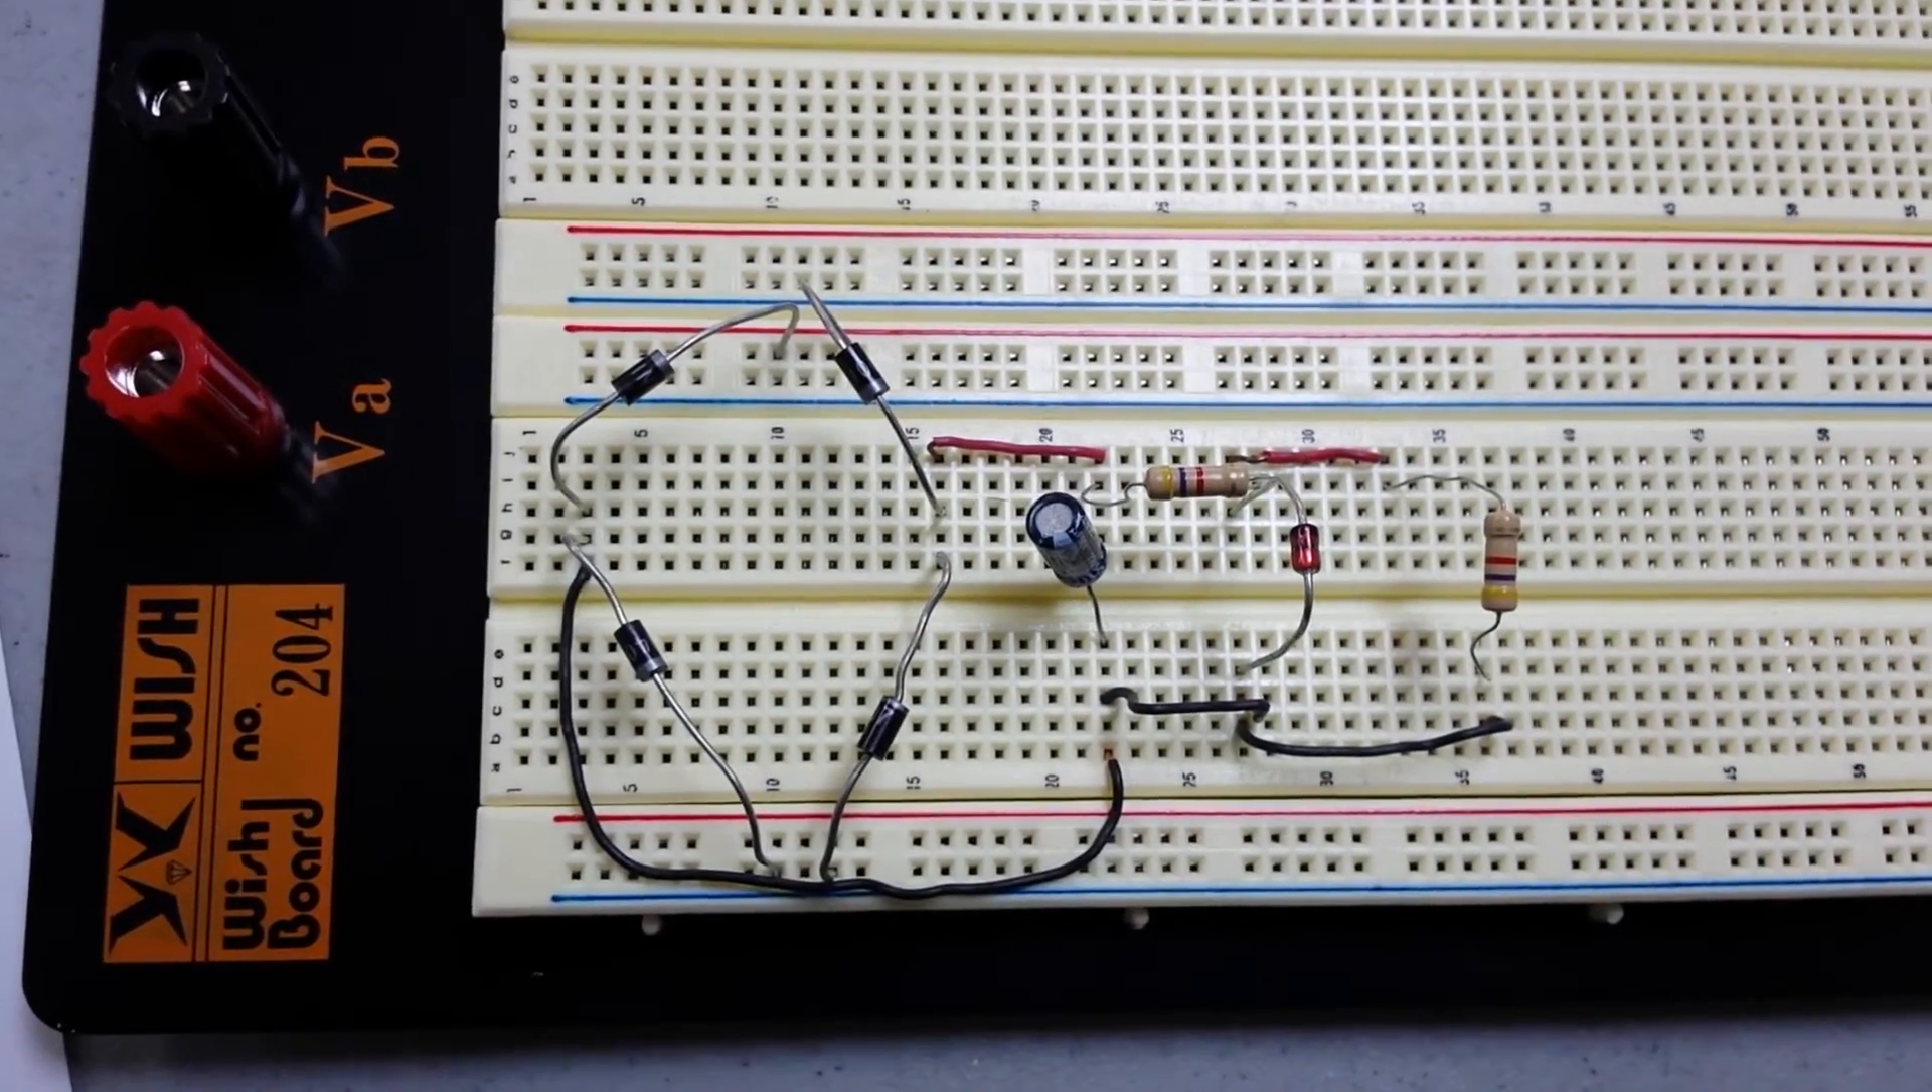So once the jumpers are in, this is more or less what it should look like.